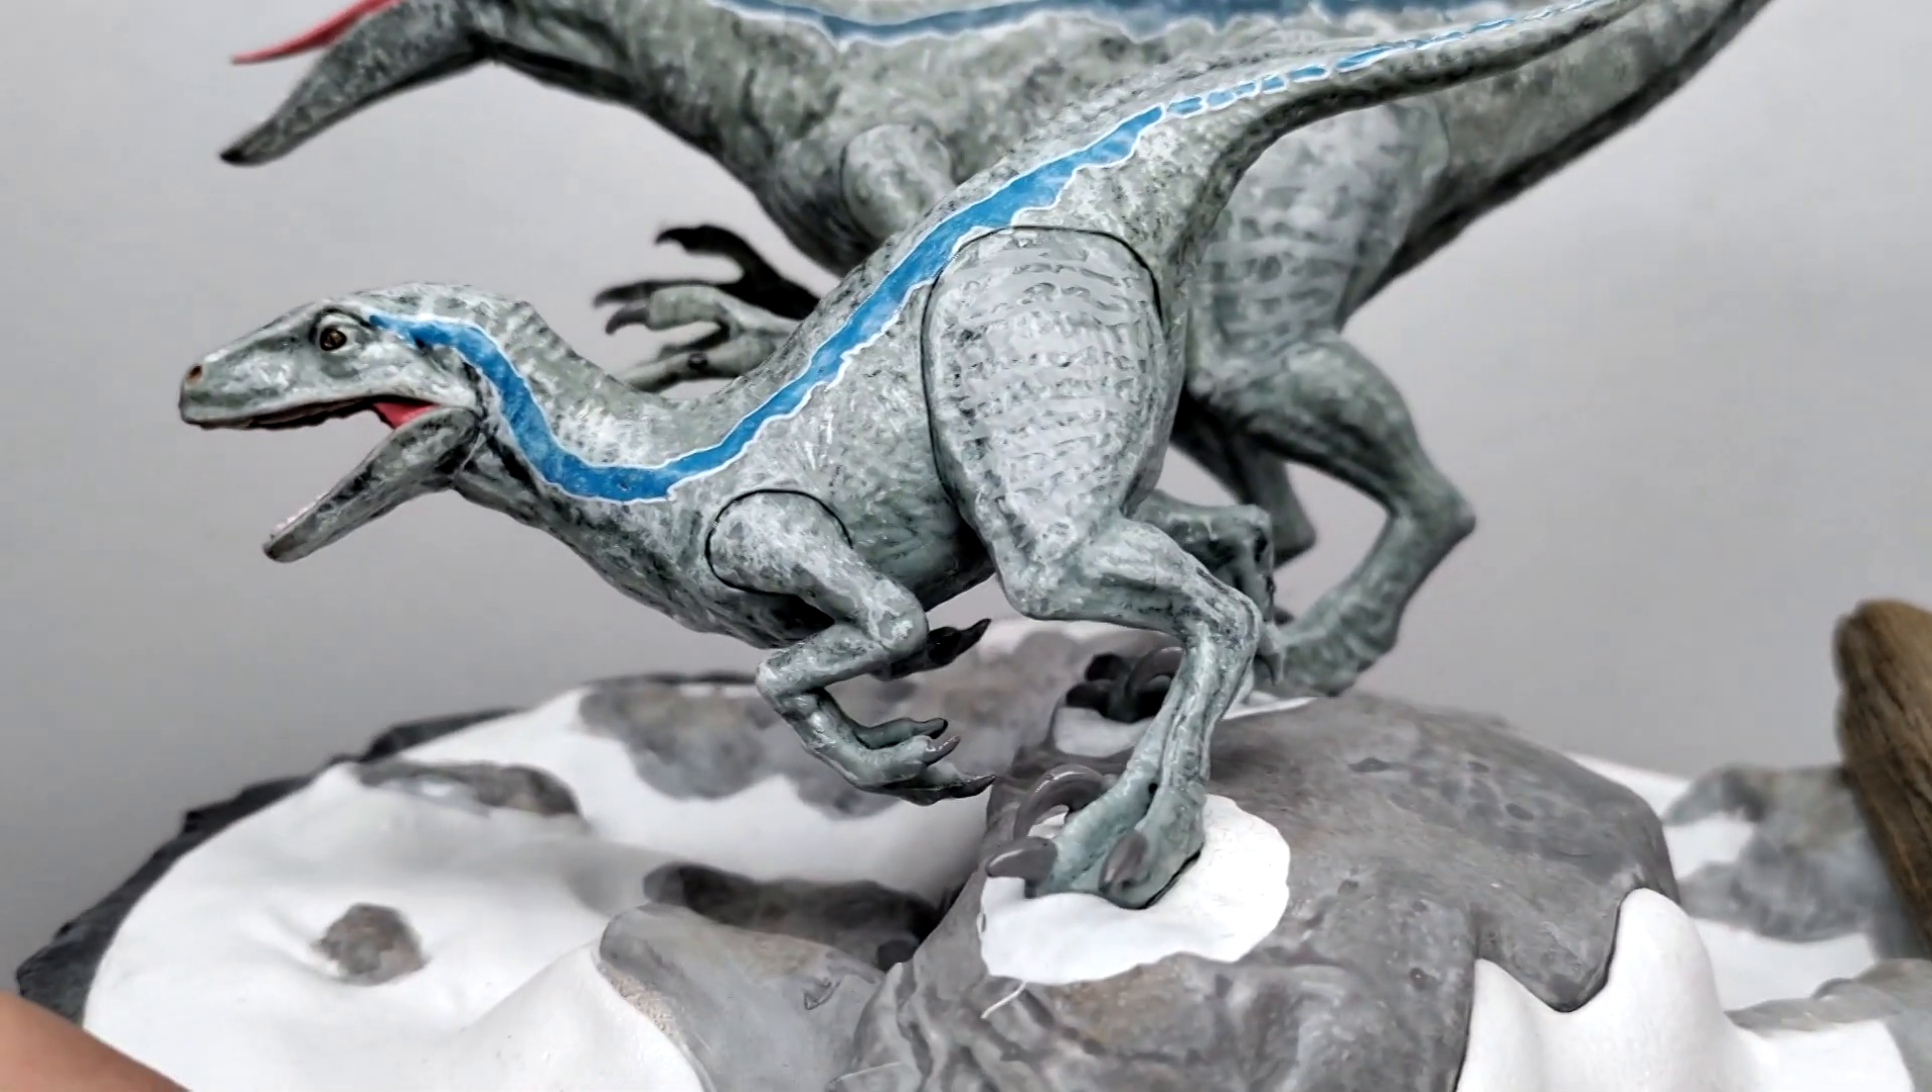One of the things that stands out the most to me is again where all the limbs are connected where you can very very clearly see the gaps in the area where the arm was connected same deal for the leg.